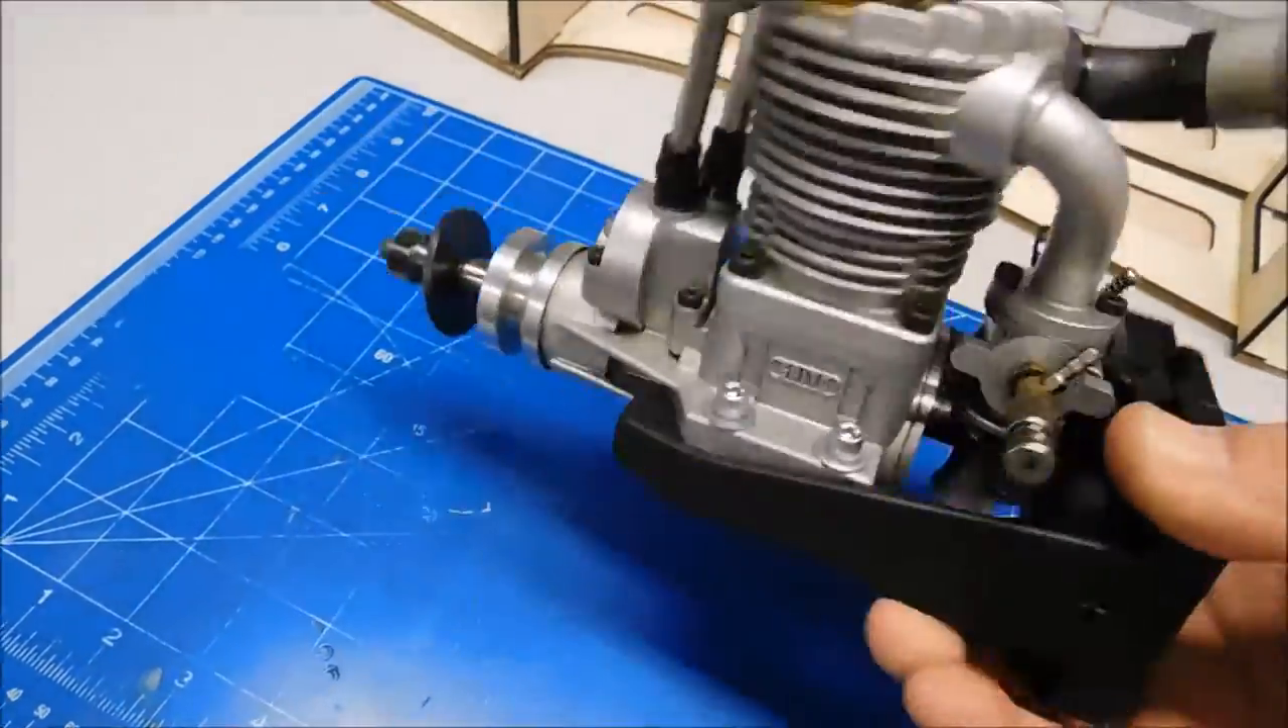So this engine is already attached to the mount, it's ready to go.